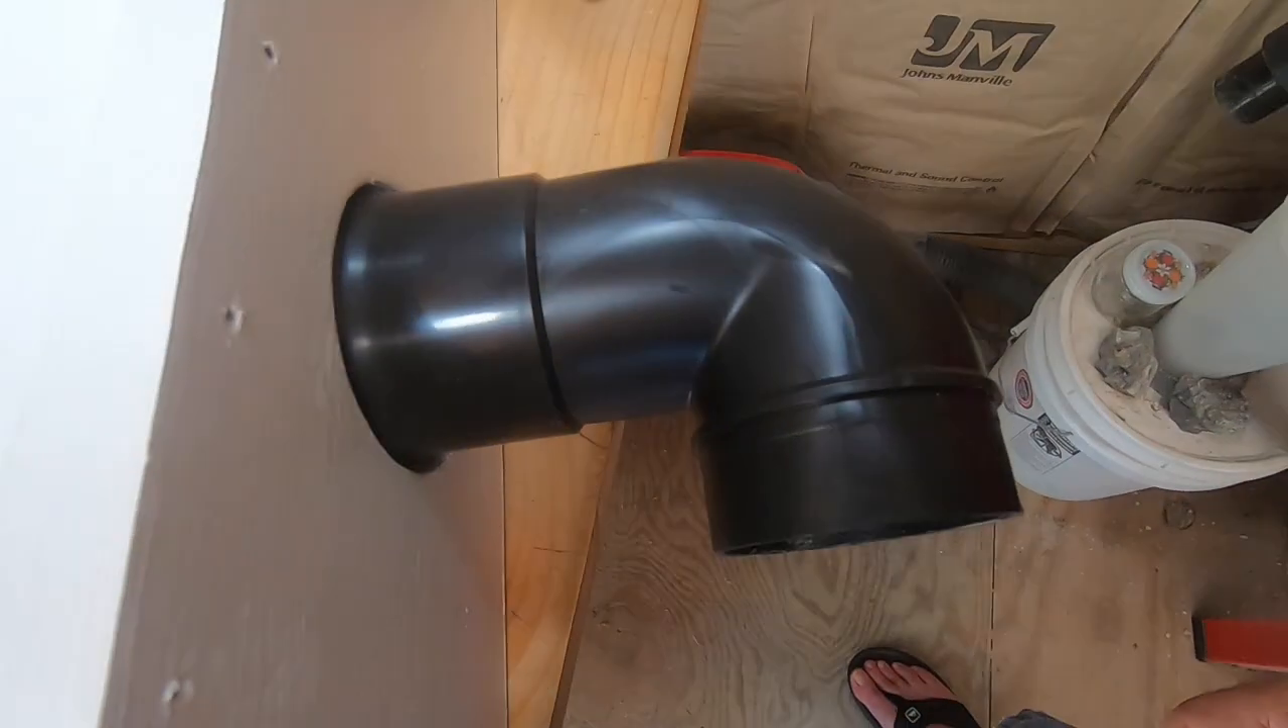So I also have an elbow and it slips beautifully right in there like that to give me a nice tight 90. Because putting the hose in here, that hose doesn't want to make a tight turn.